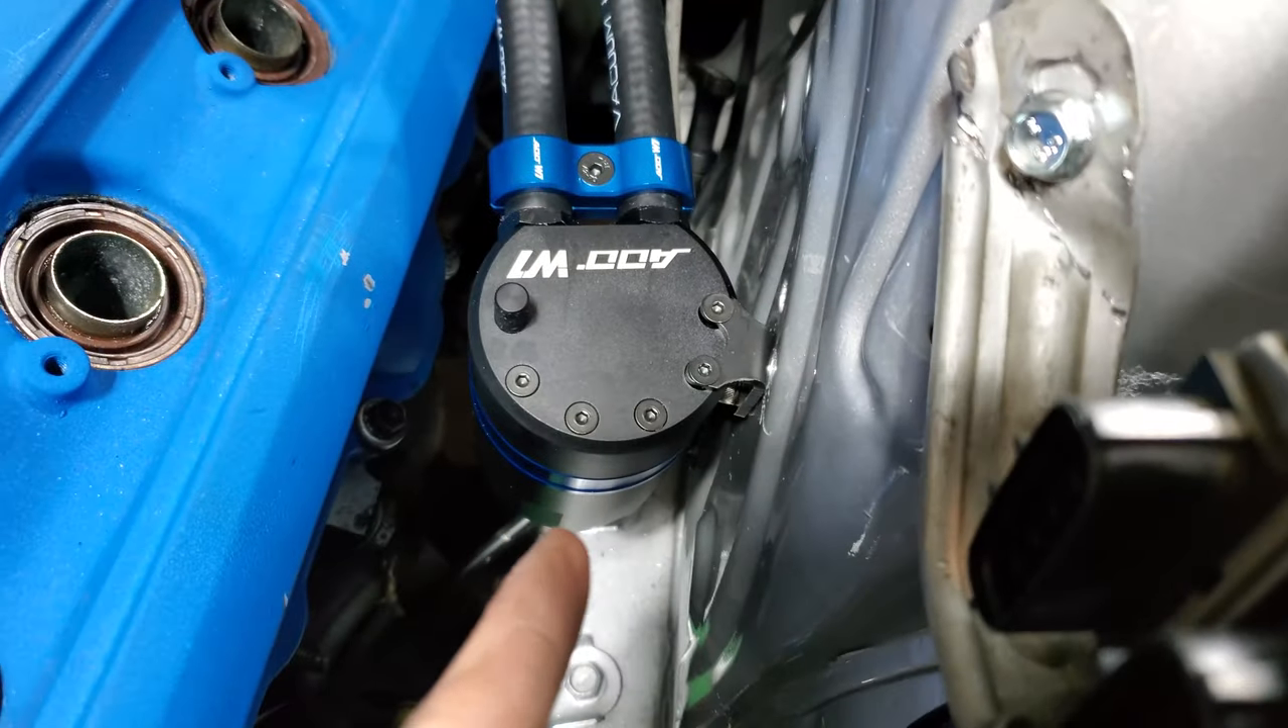I could probably touch that up later if necessary but the can itself mounted very nicely.